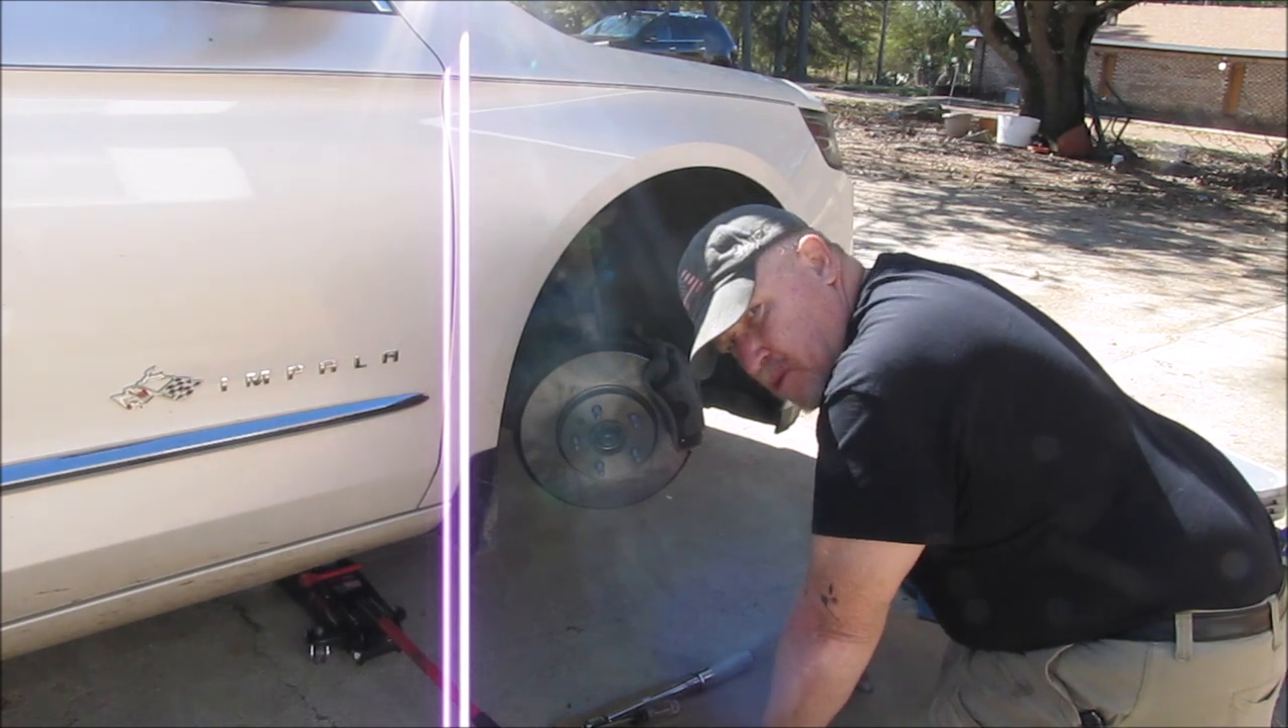Only thing we've got left to do is put the tire back on so i'm going to straighten the wheel back out.